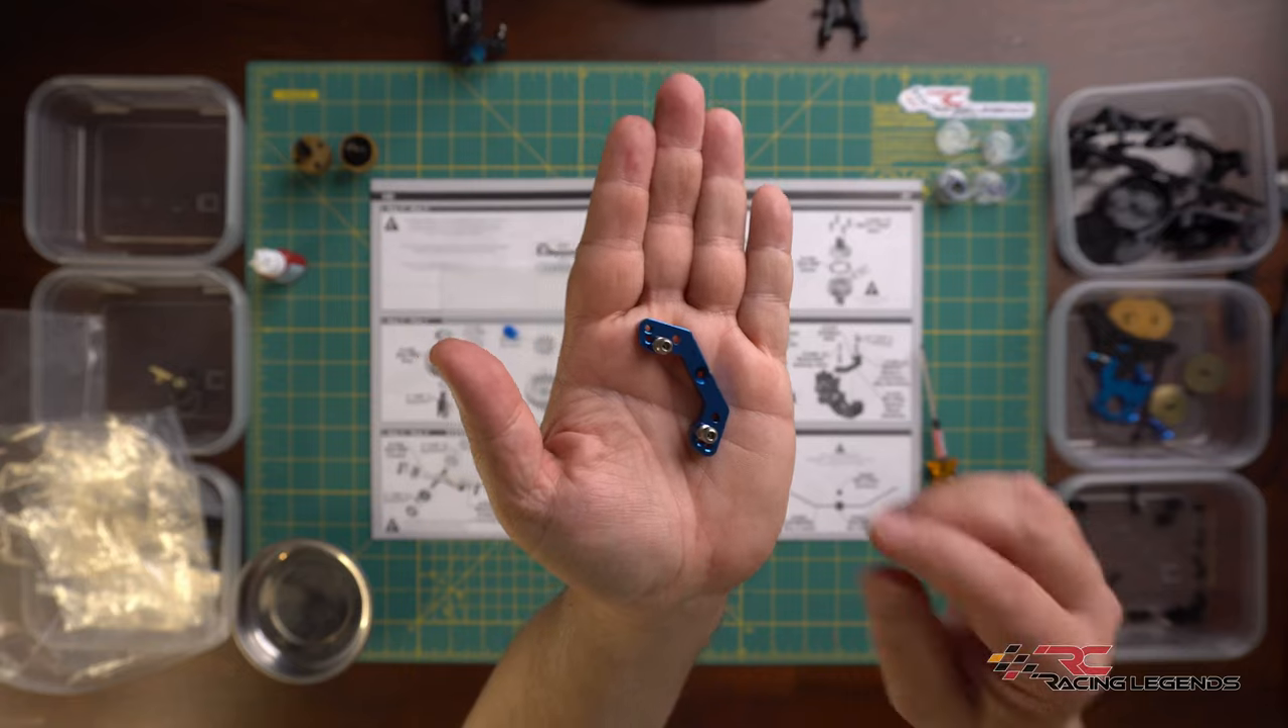Okay so the rear ball stud mount is now completely assembled.